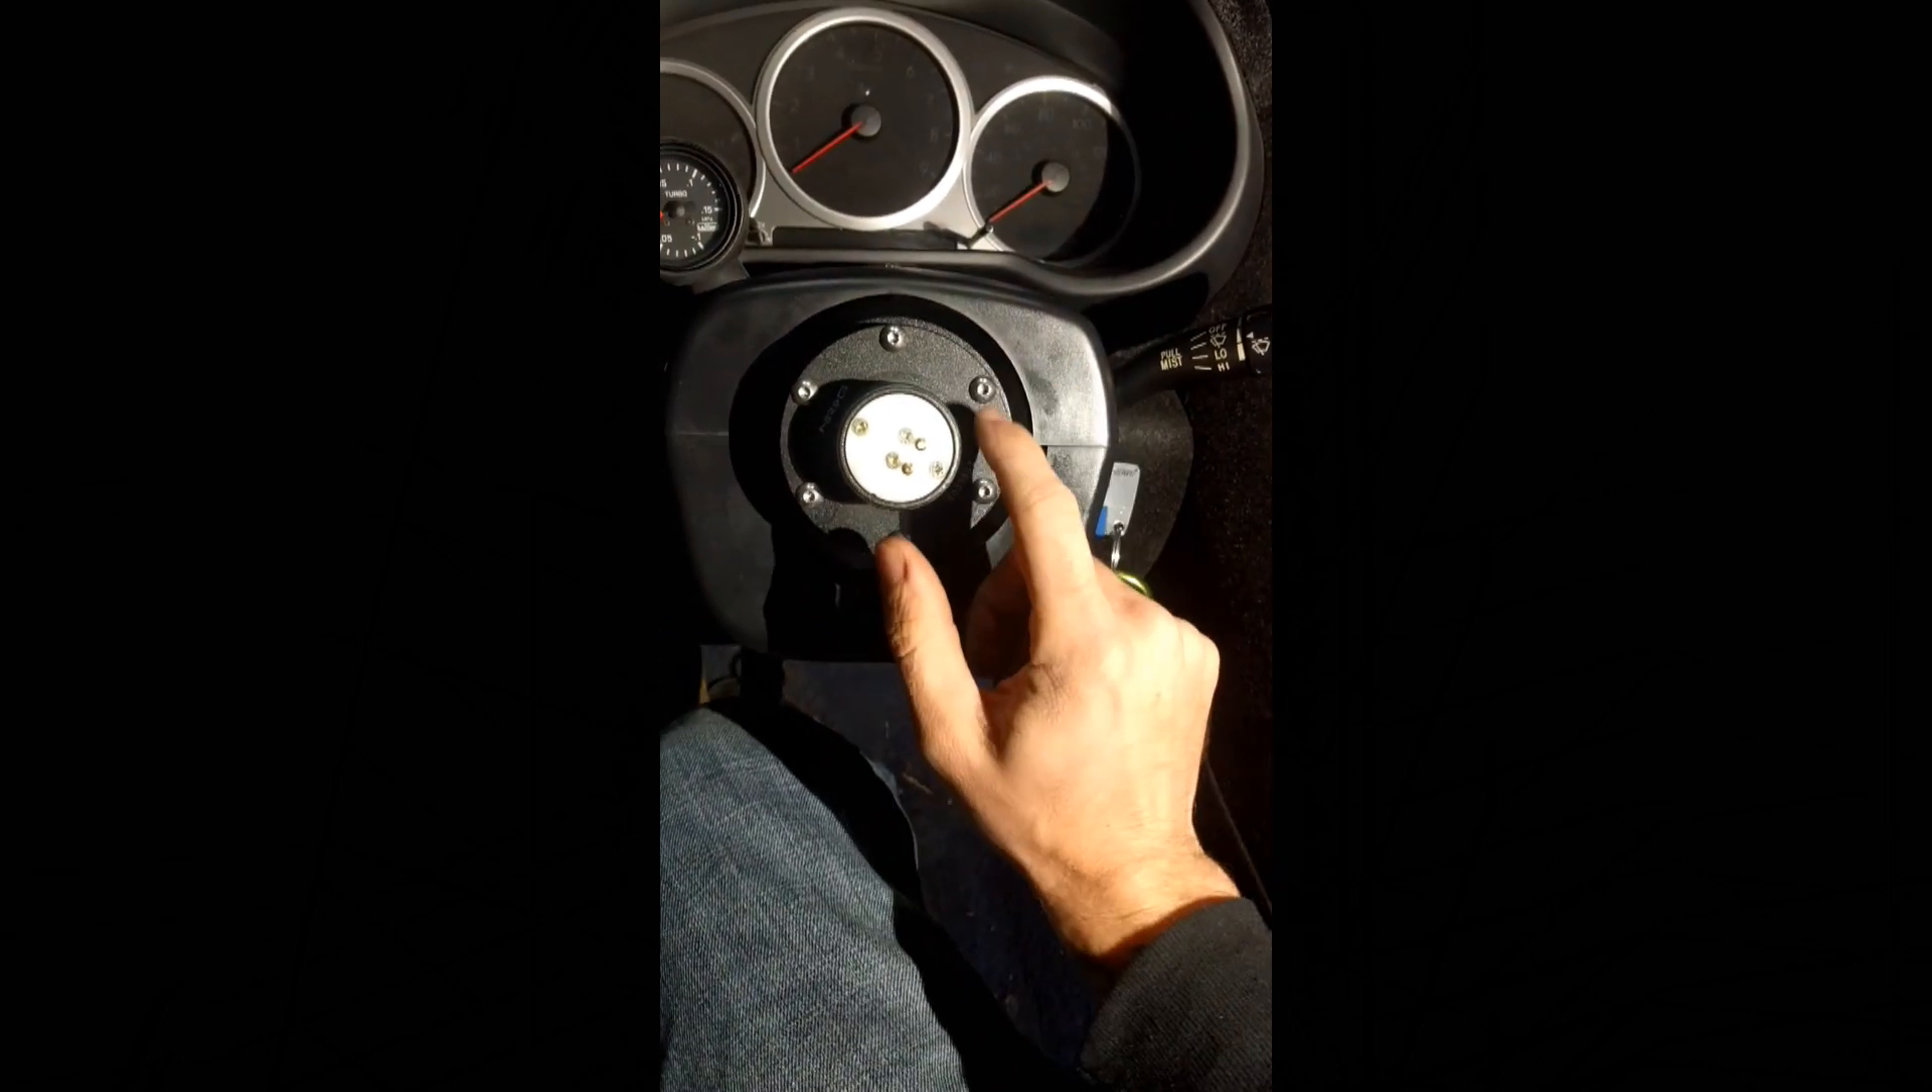I got everything put back together and then I got the actual quick release attached to the hub.